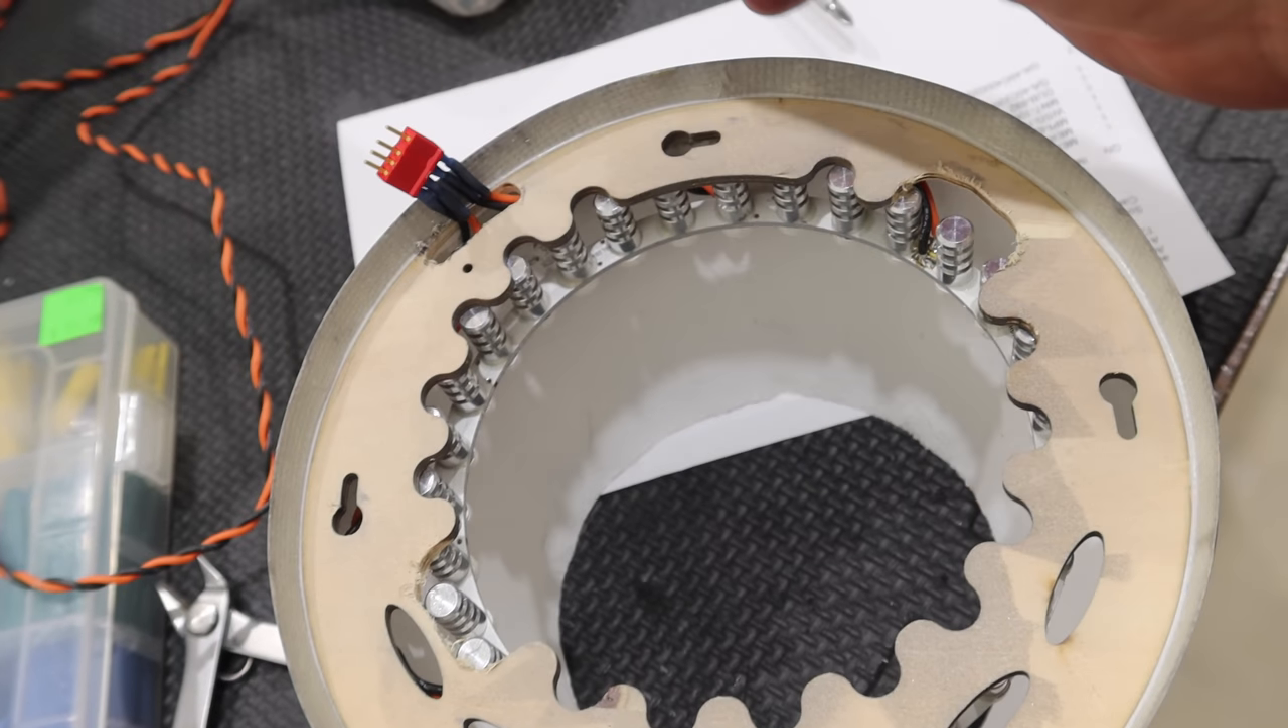And then on this side here we've got the connector all wired up as well.